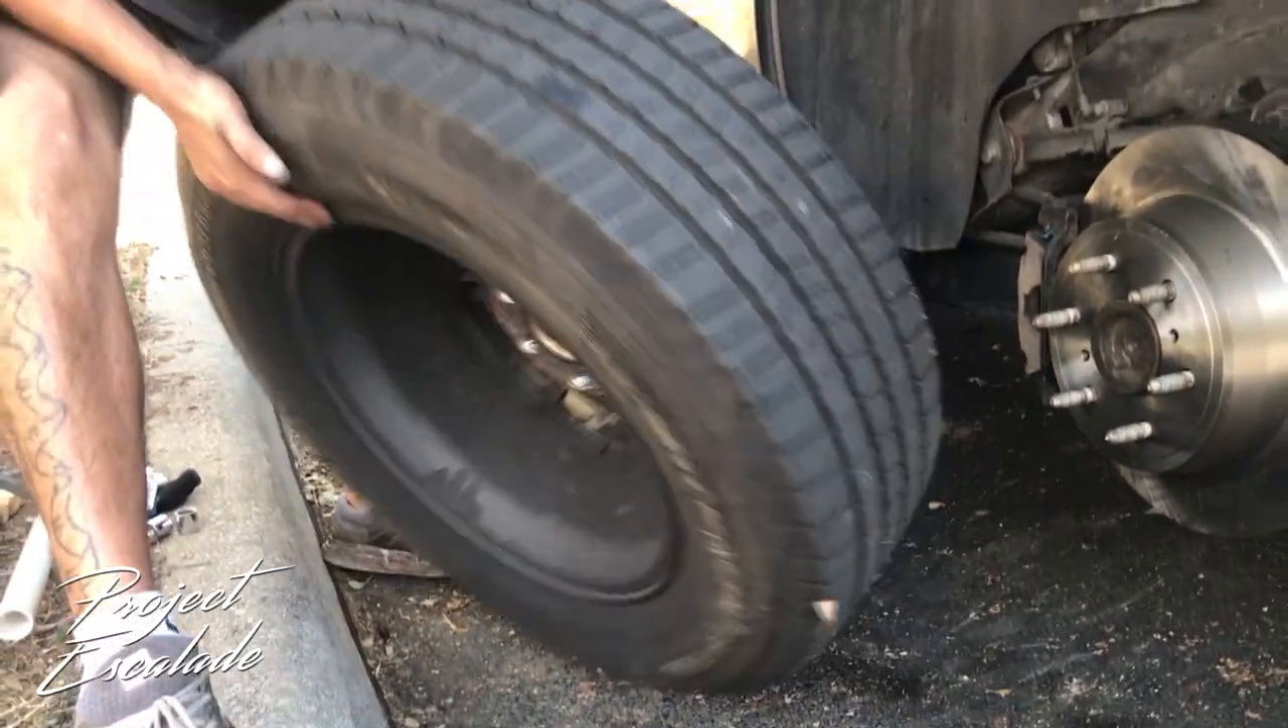Now all that's left is to get the tire back on.